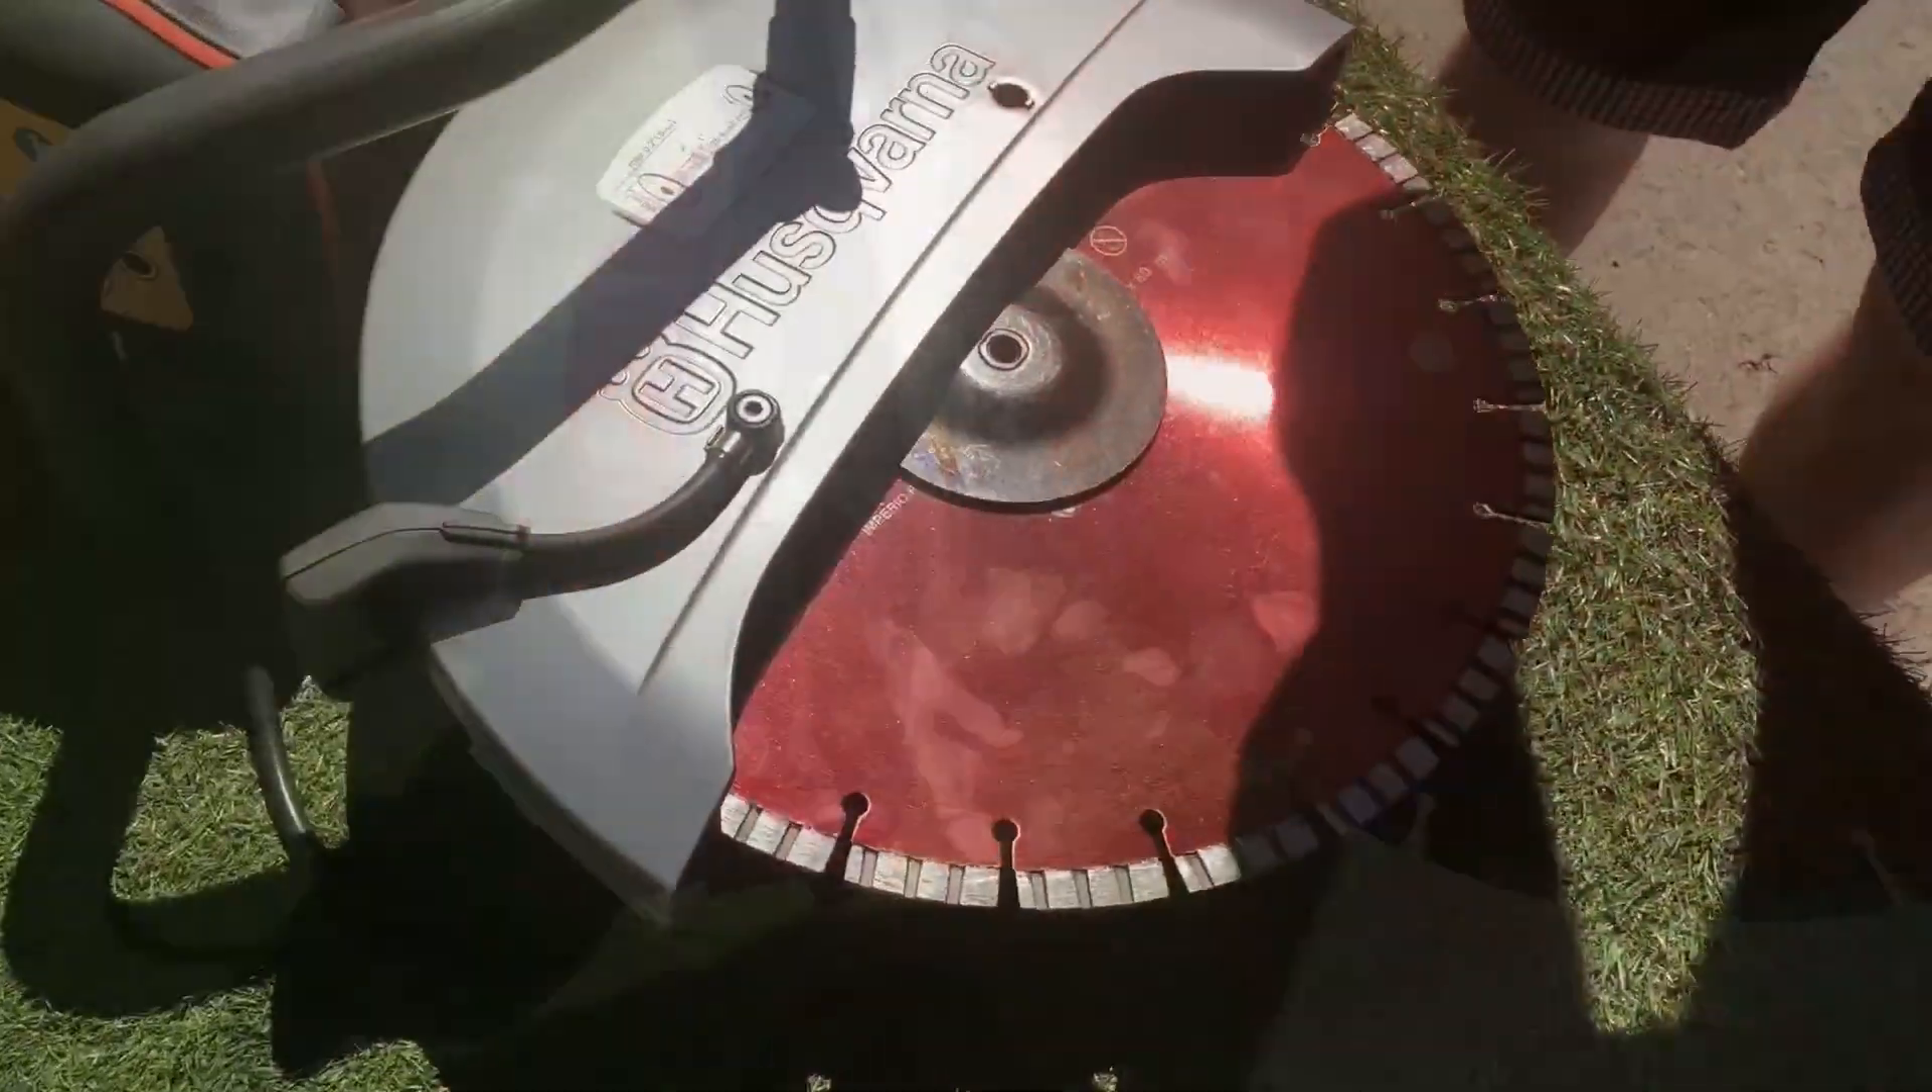Tutaj tarczę mamy już założoną dokładnie.